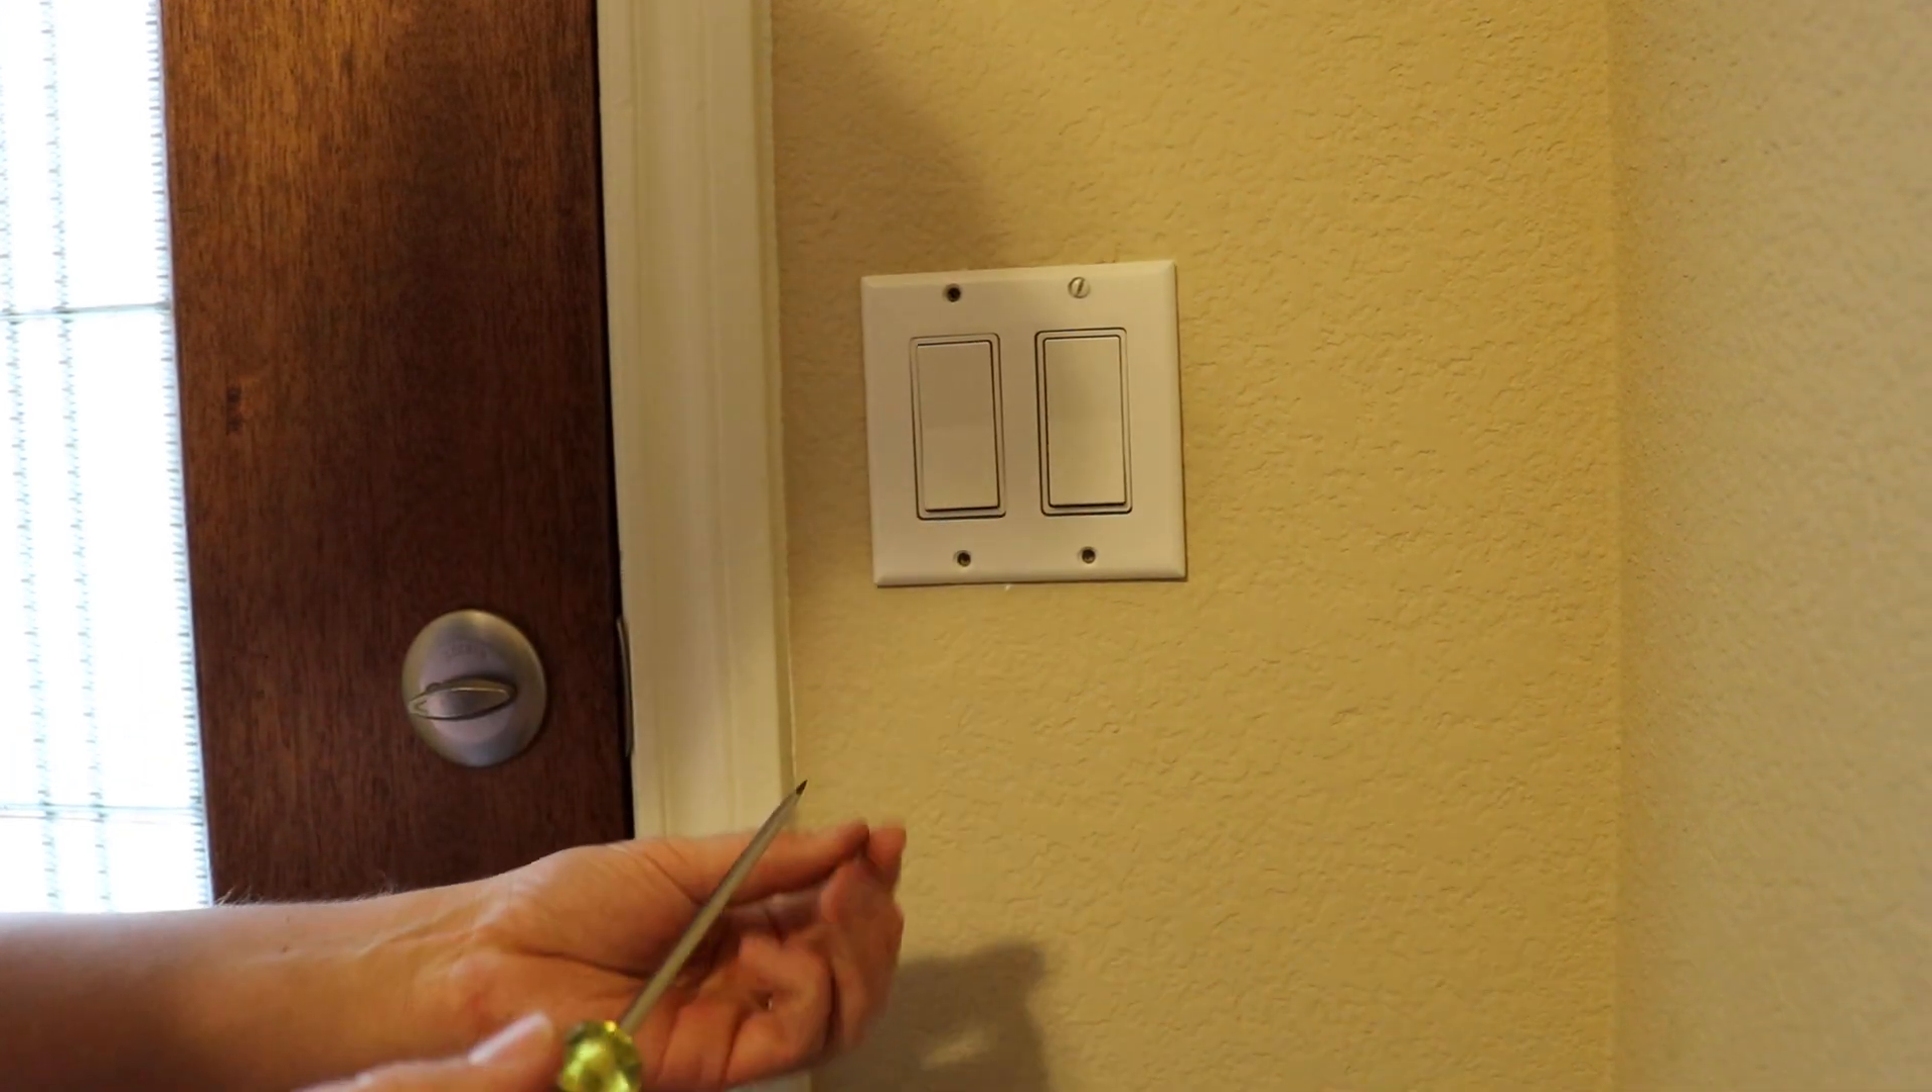So we got that and you see how that cover just fit on there naturally and perfectly.